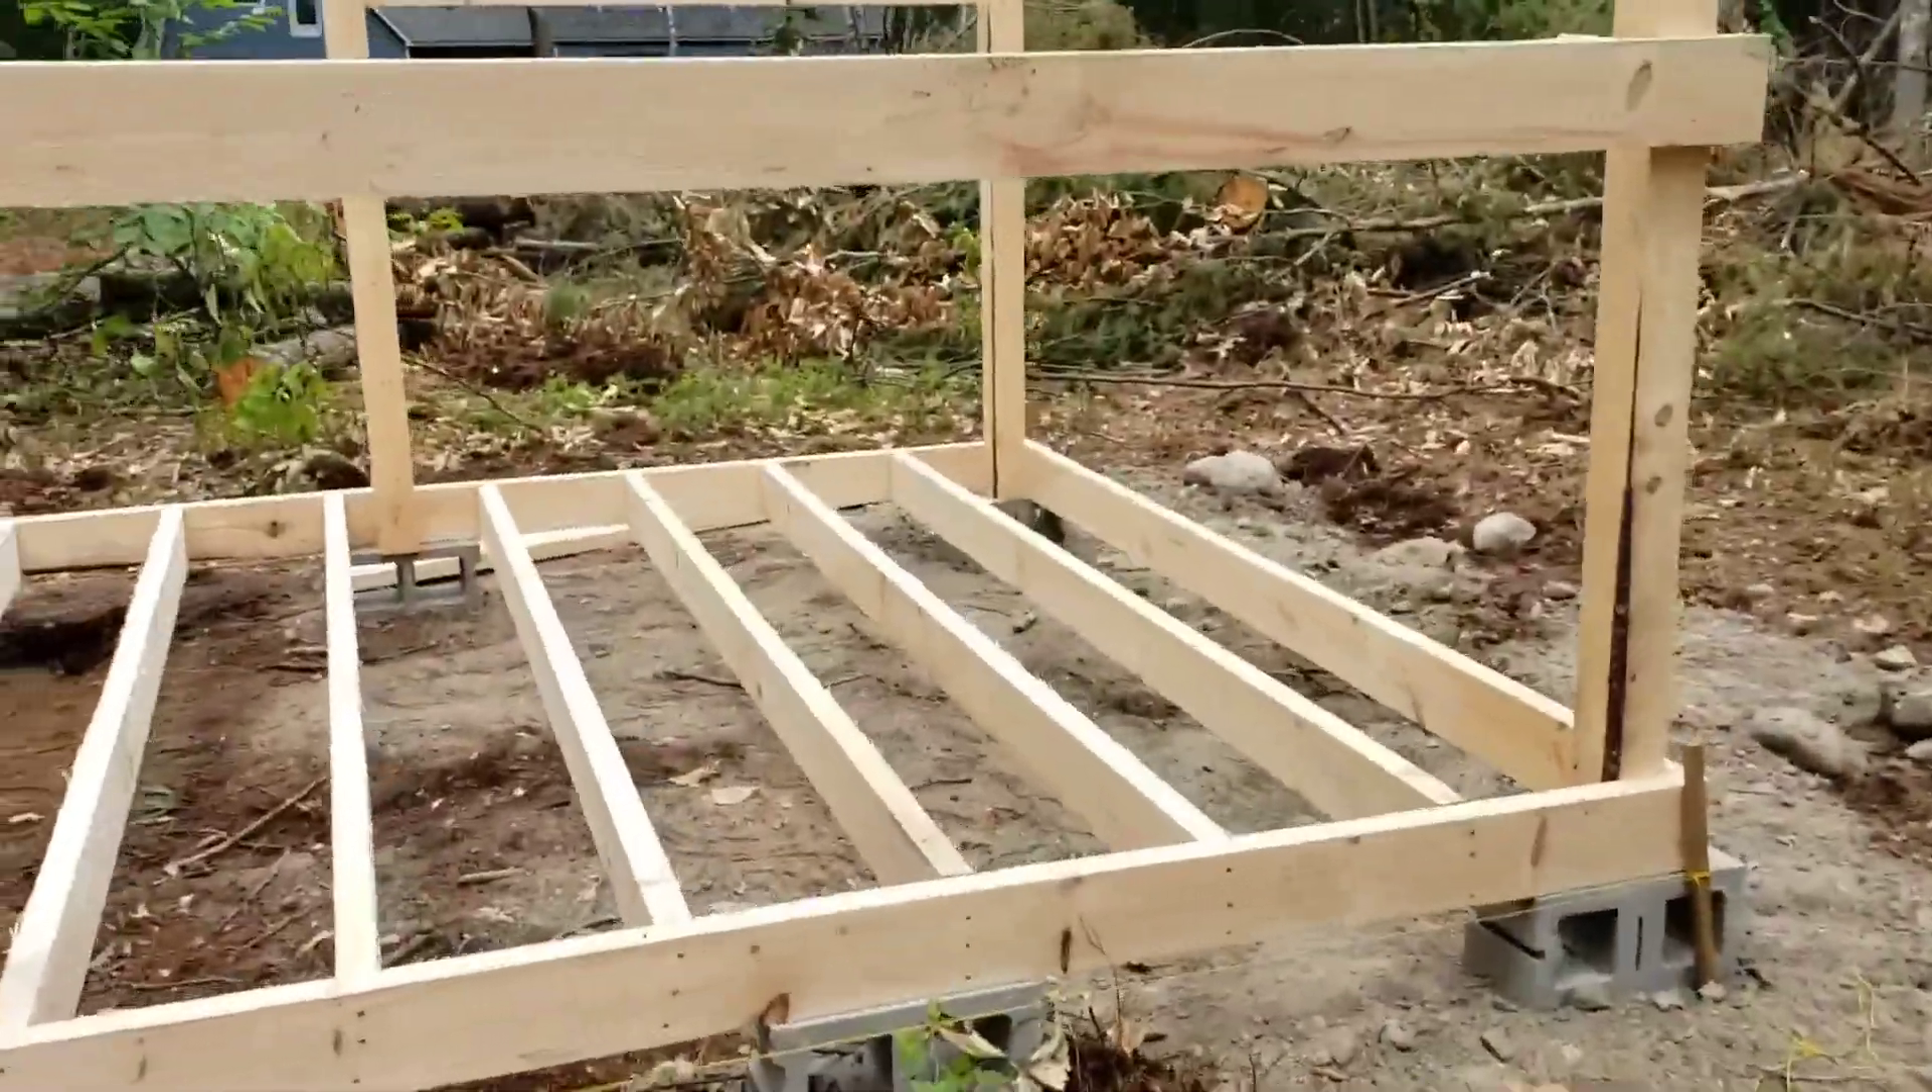We did get all the floor joists in. Everything cut to length and in.